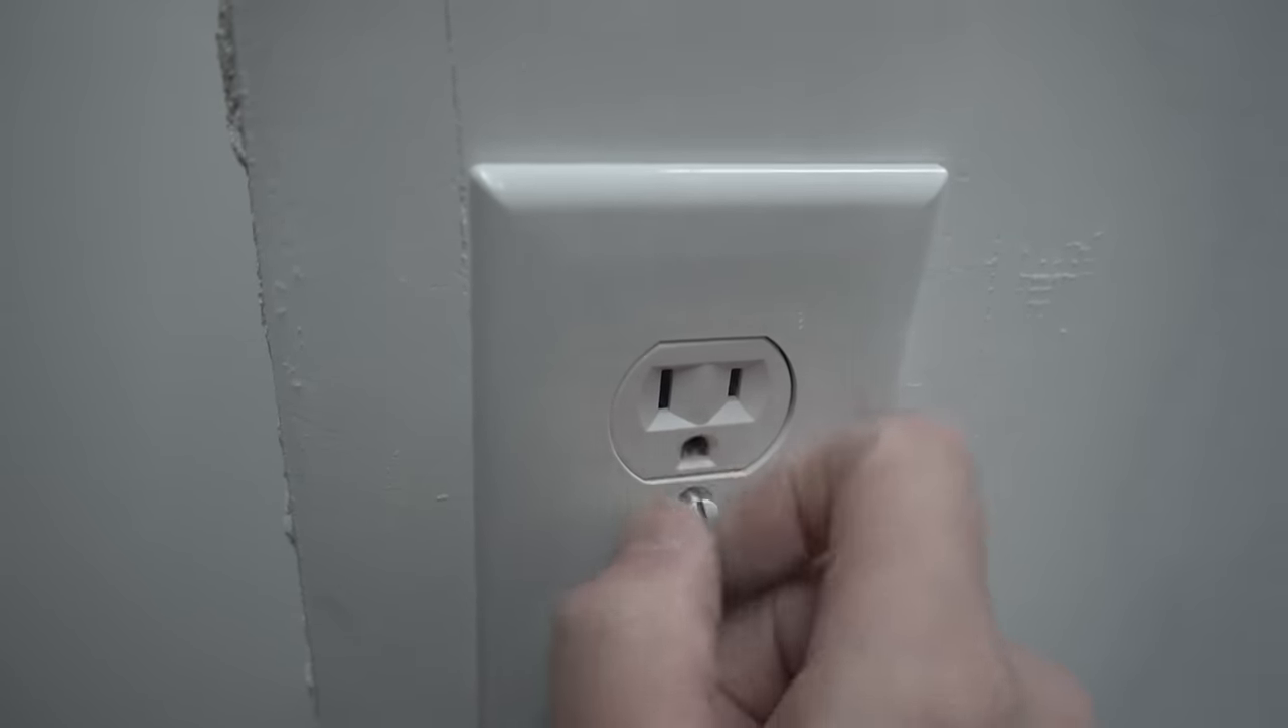When you put your cover like so, it is nice and even just like that.